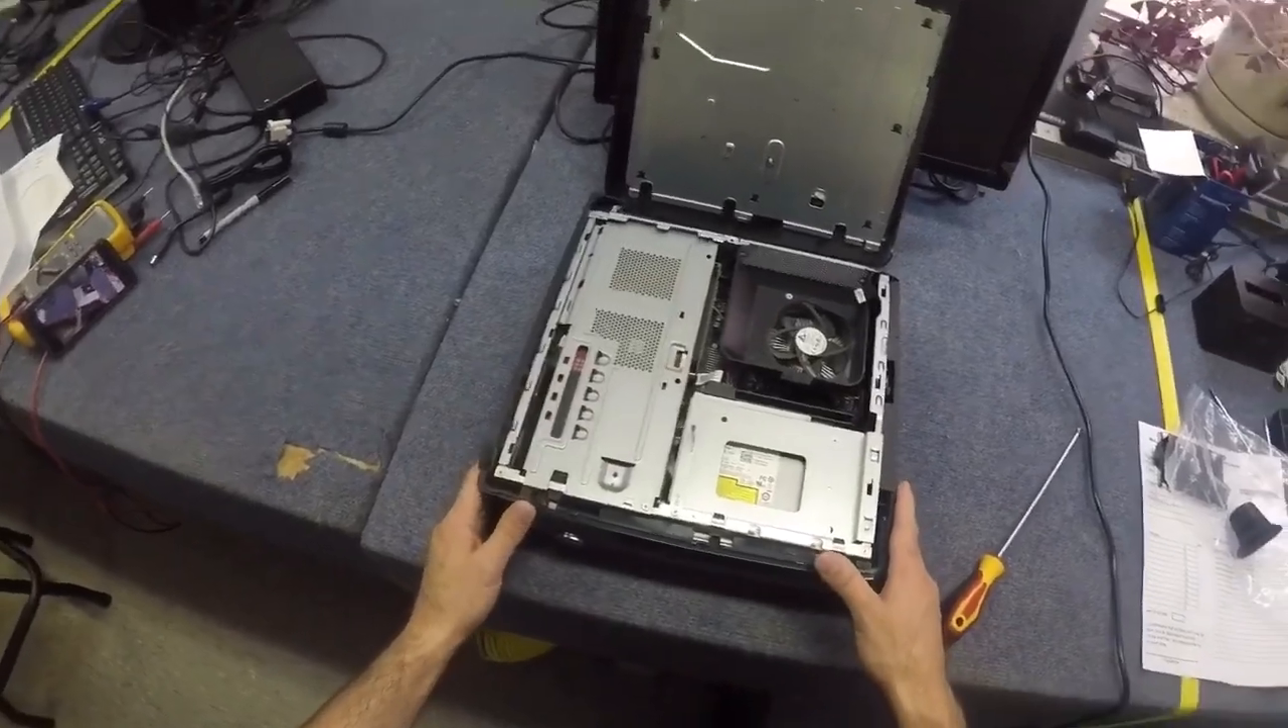All right, so then you've got the lid off. And now you're inside the unit.